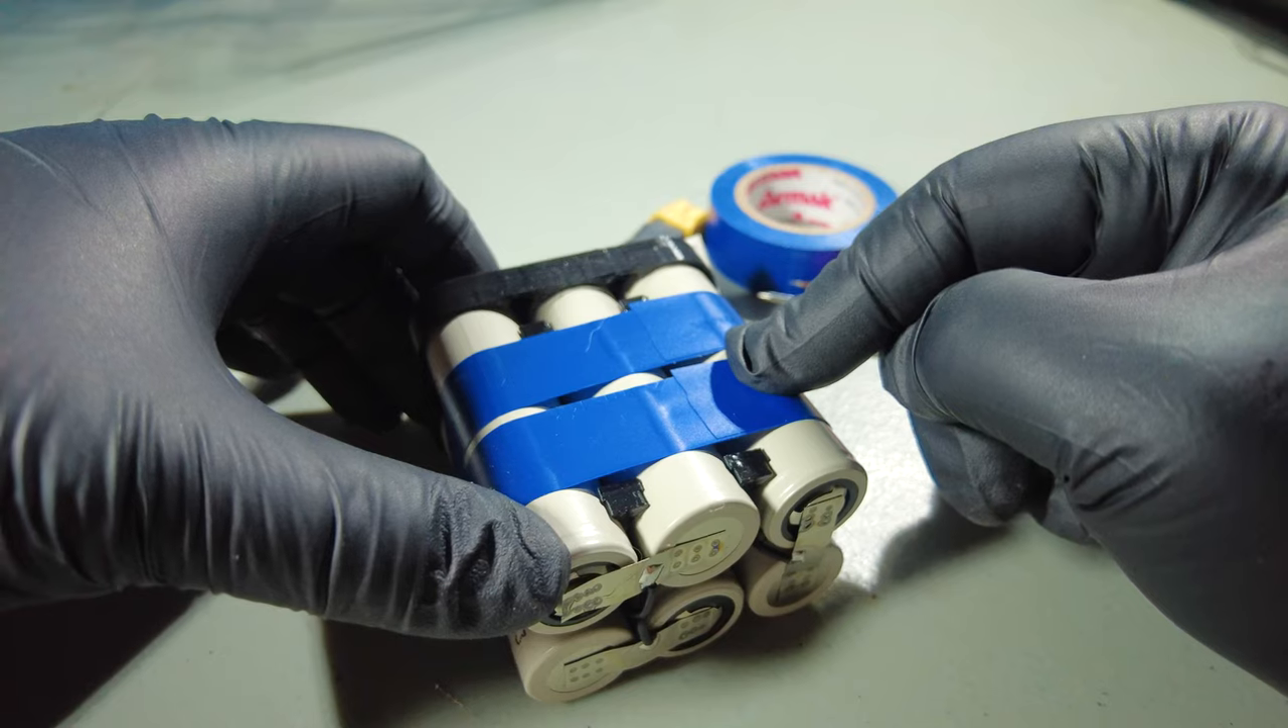So I've put some electrical tape around the cells and that secured them from any more movement.